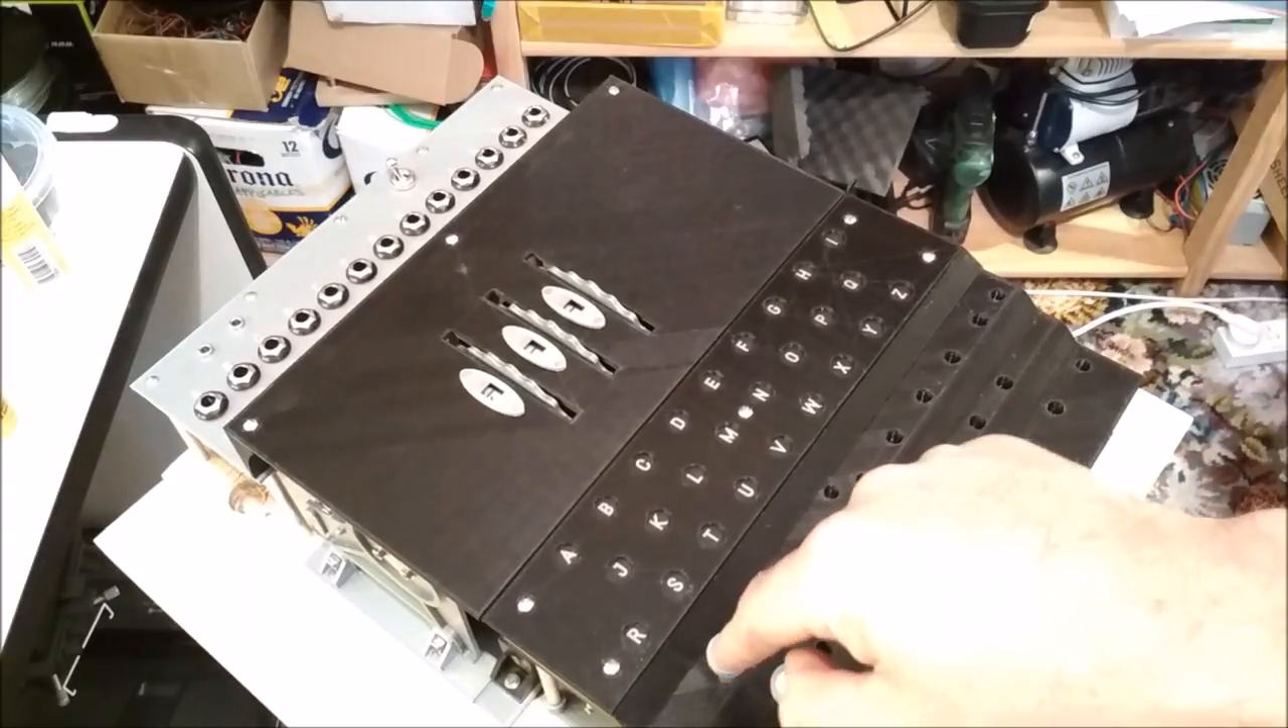You can see what the machine is going to look like now. It's more or less complete. It just needs a little bit of finessing, as well as all the keys and the wiring and everything else, of course.